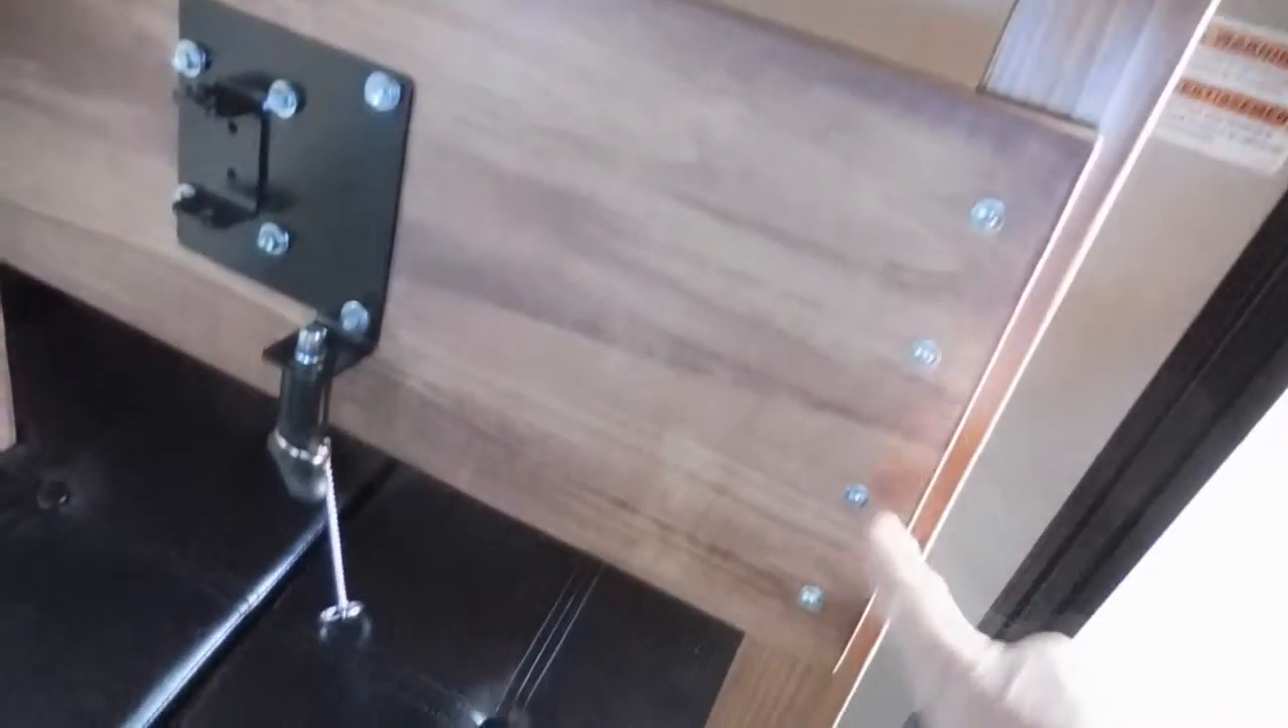I went ahead and mount the bracket to the uprights that were pre -existing for my earlier modification.